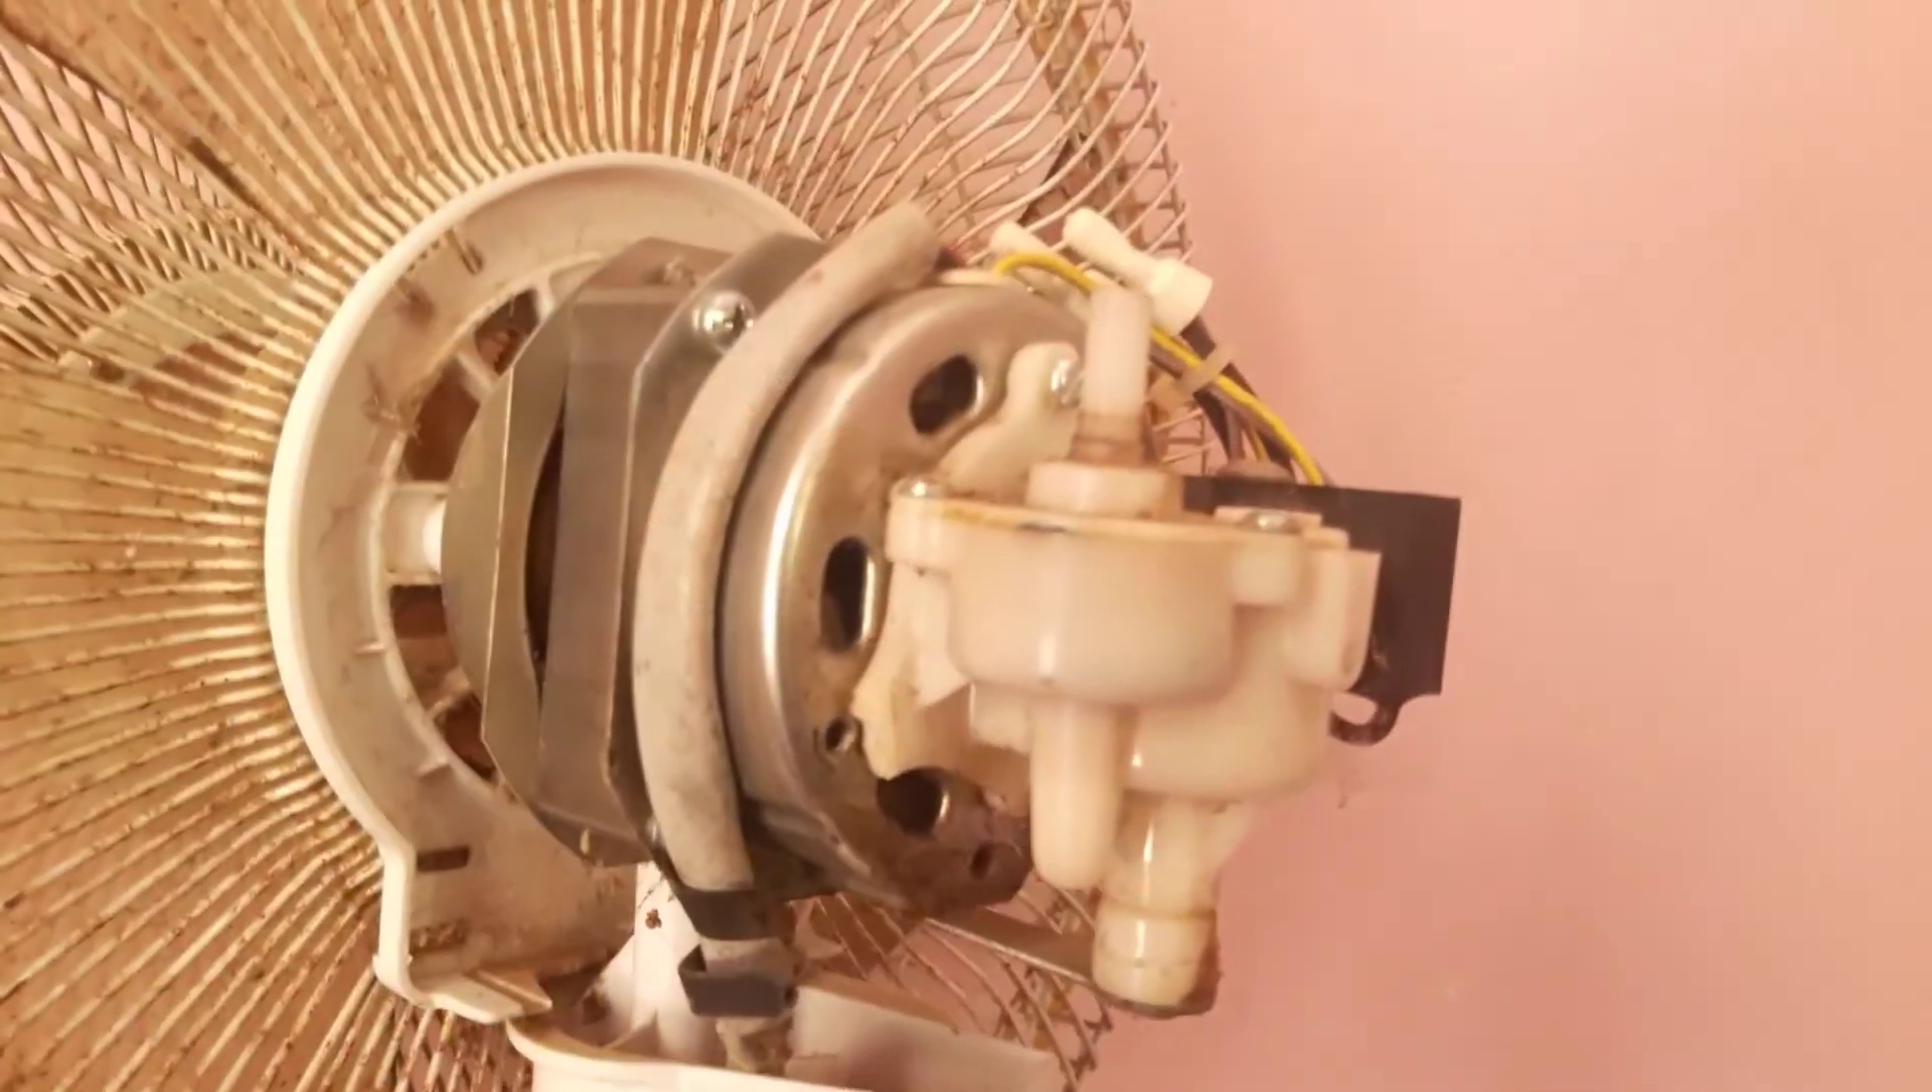Now we have removed the casing and we can see the mechanism.